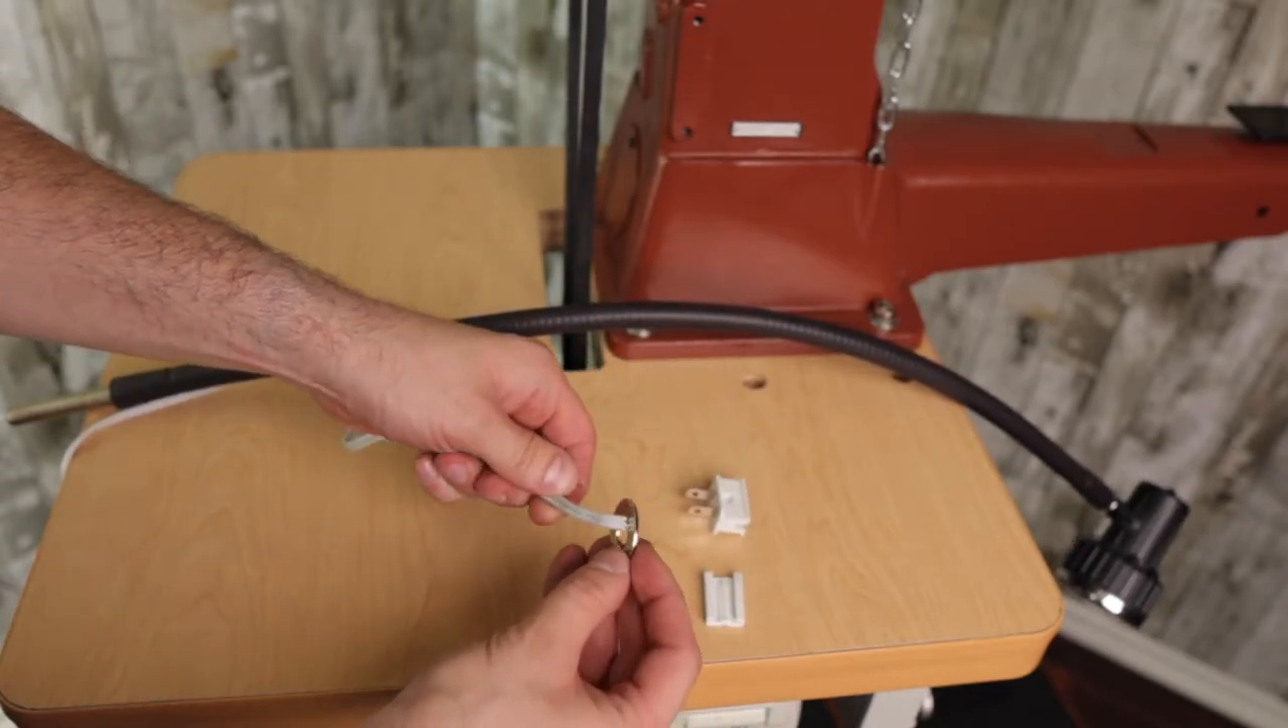The plug is not assembled because the wire needs to be in position first.